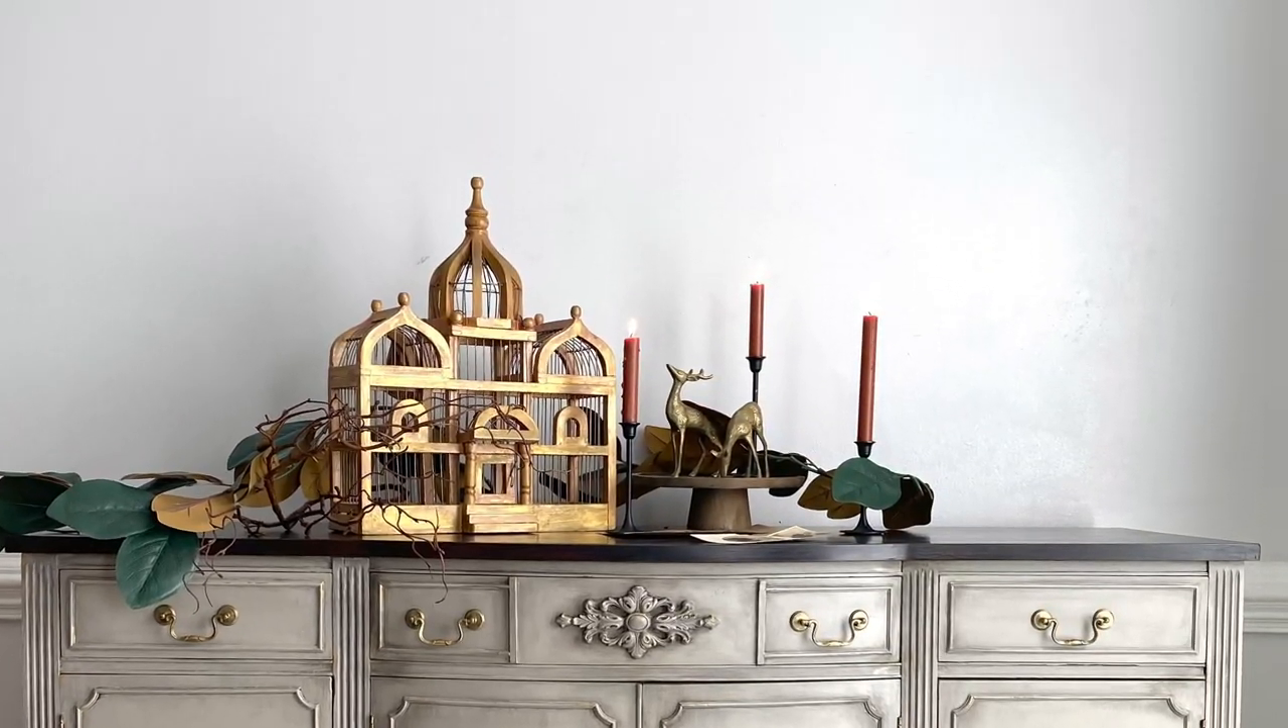I put the original hardware back onto the top drawers.